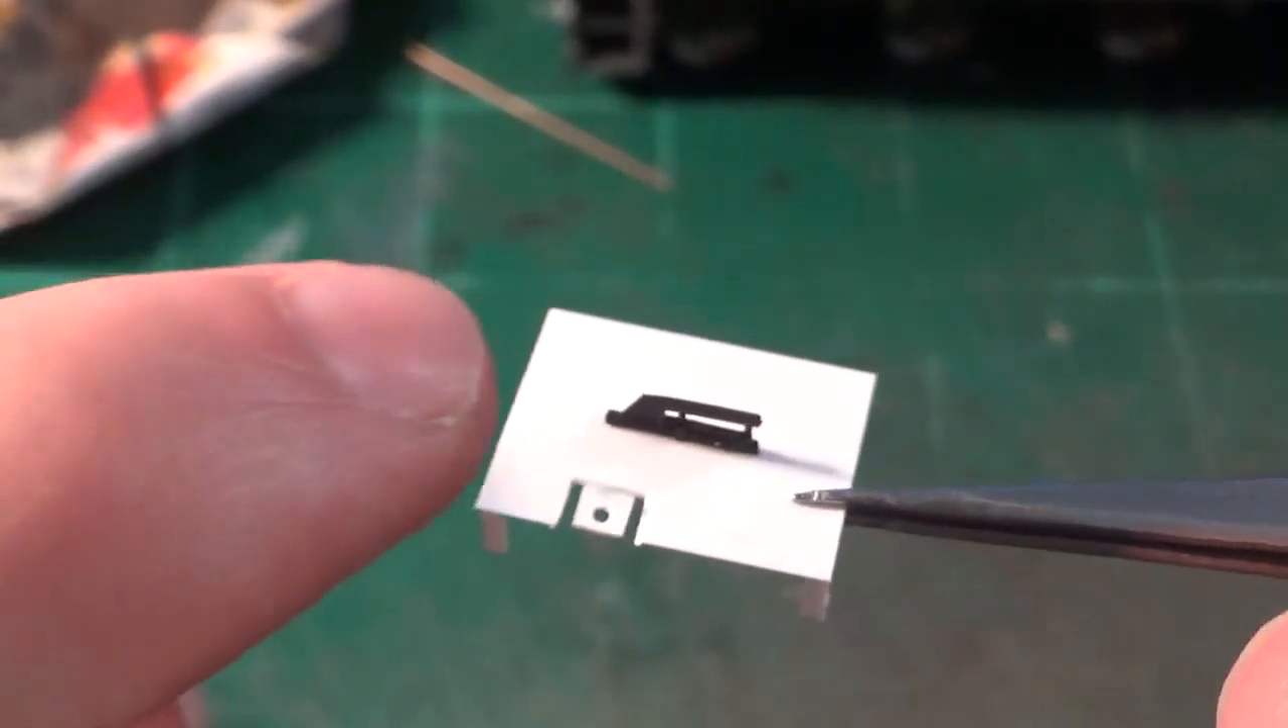You can see I actually installed the antenna on the platform now.